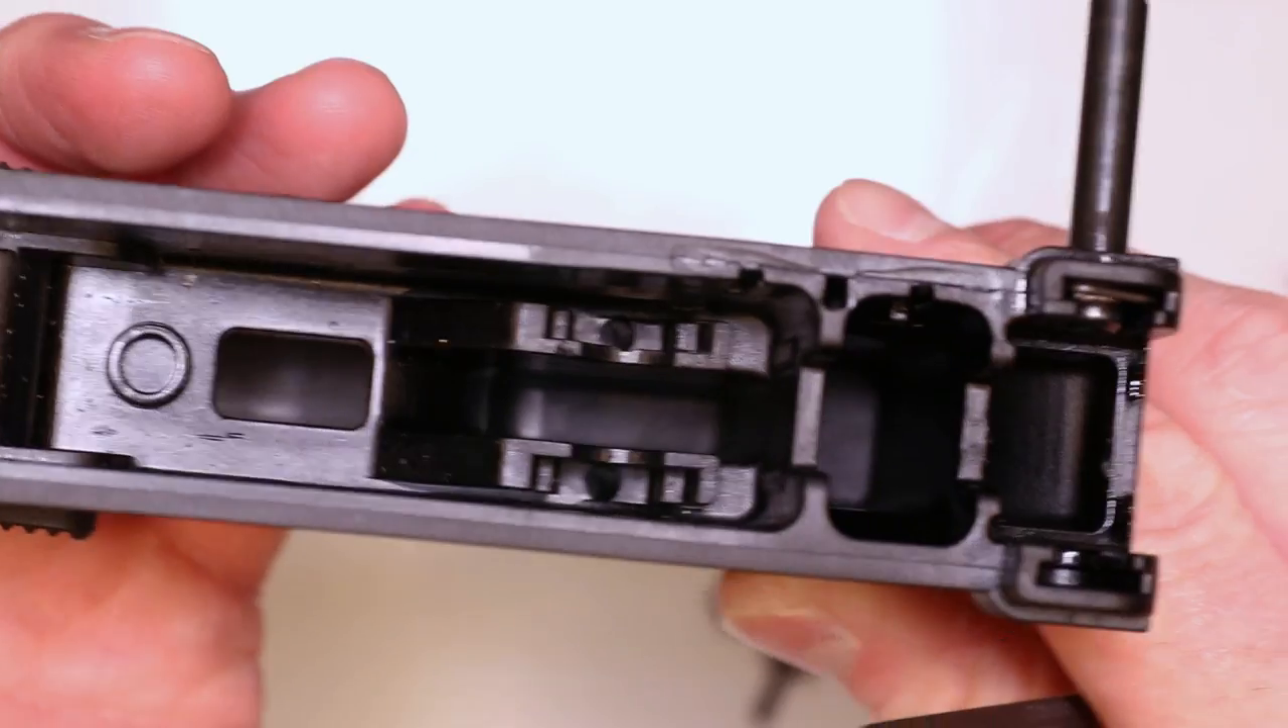So there you go, lower is empty at this point, at least for the major components in the trigger group area.